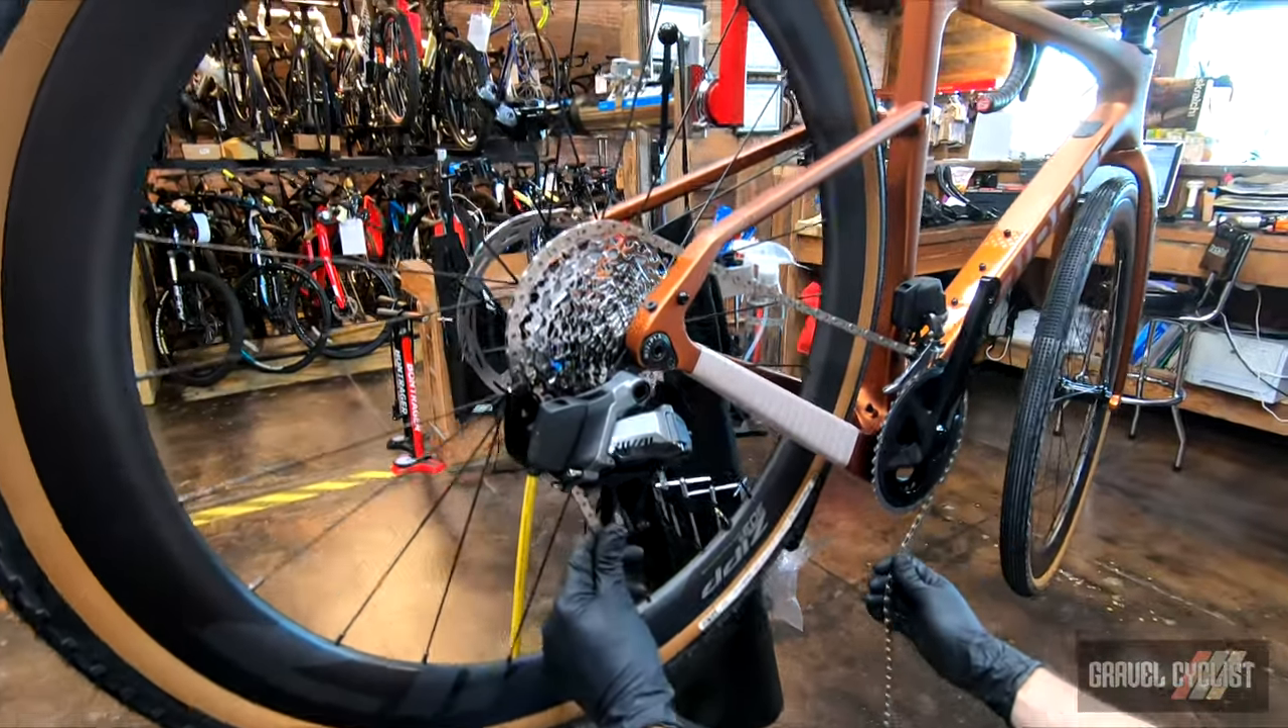We've got our wheels on.